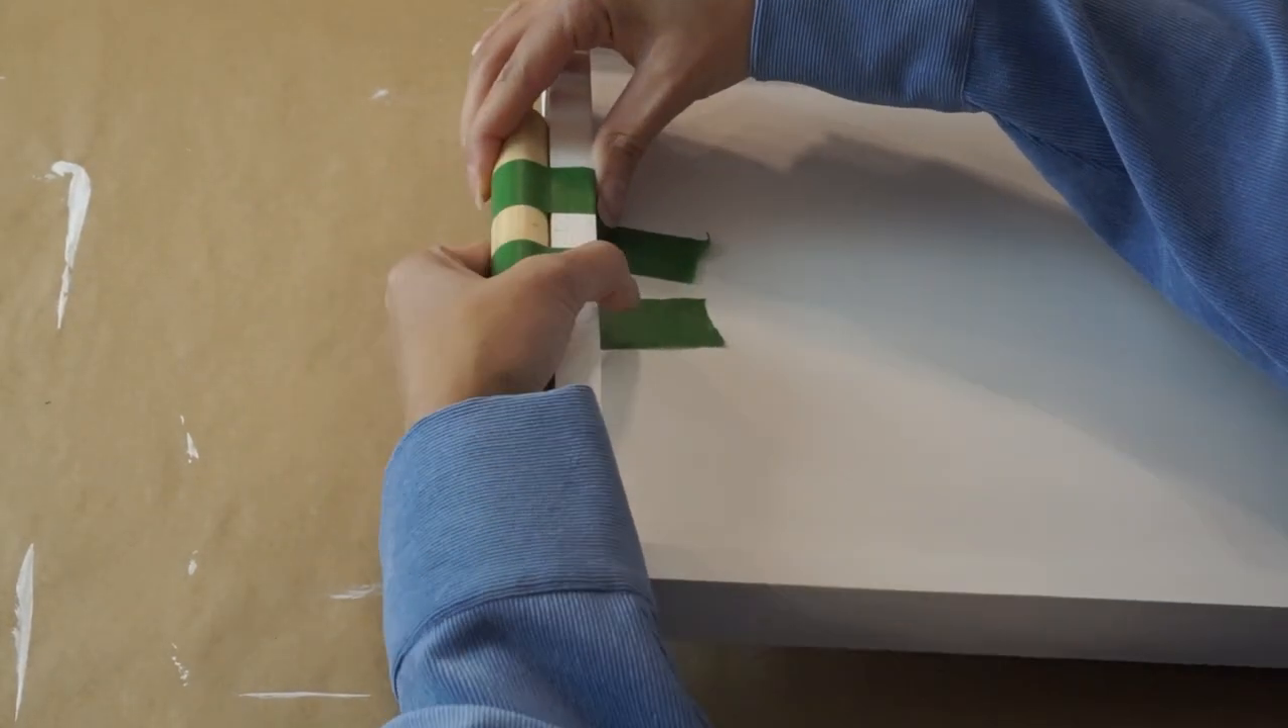And then I secured the dowel in place with some tape so the tape is holding the glue together.